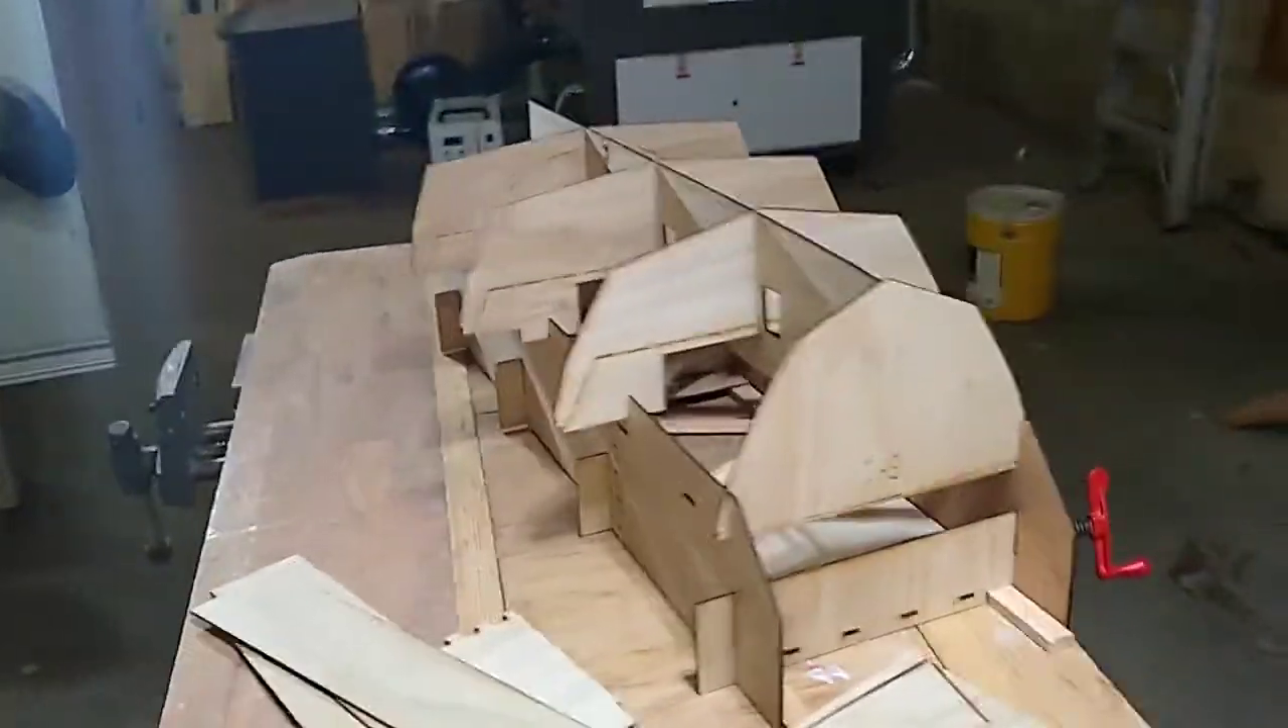So here it is with the construction jig and all of the bulkheads erected.